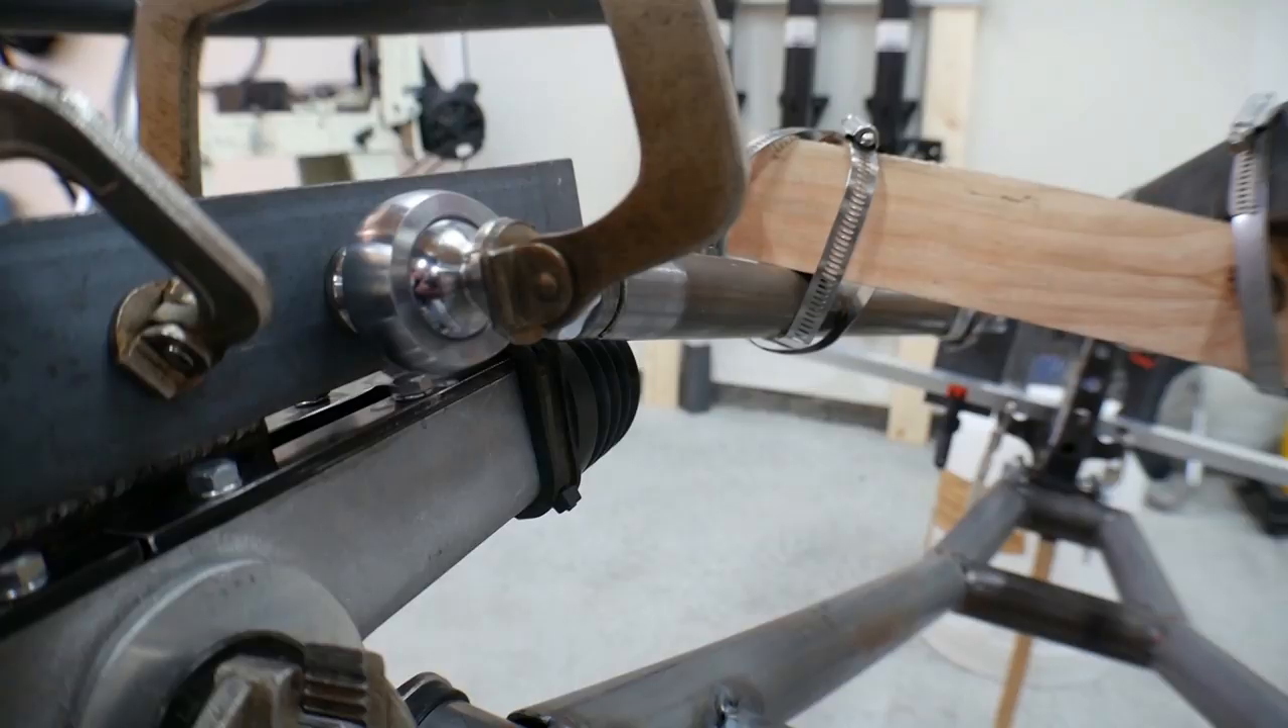Right now this connection point is just clamped in place.